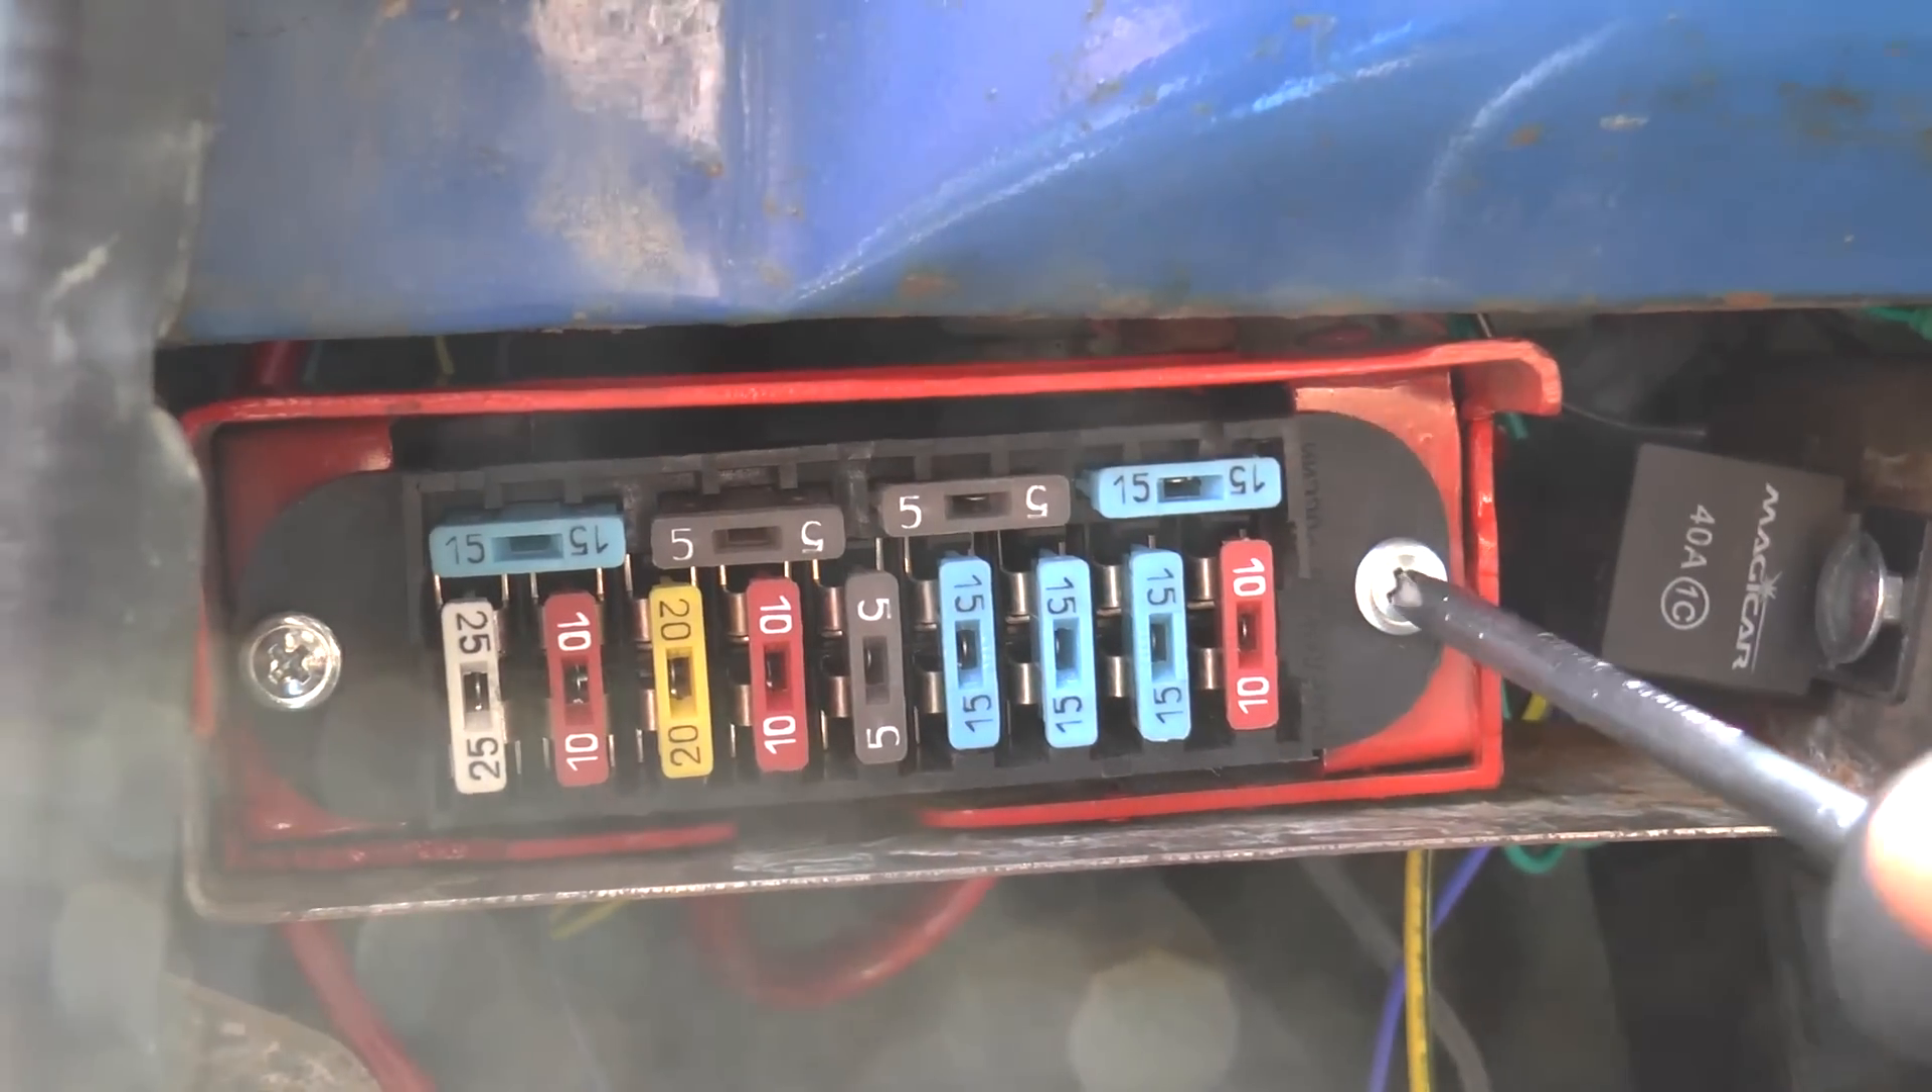Ну вот блок предохранителей установили мы вот так он выглядит.